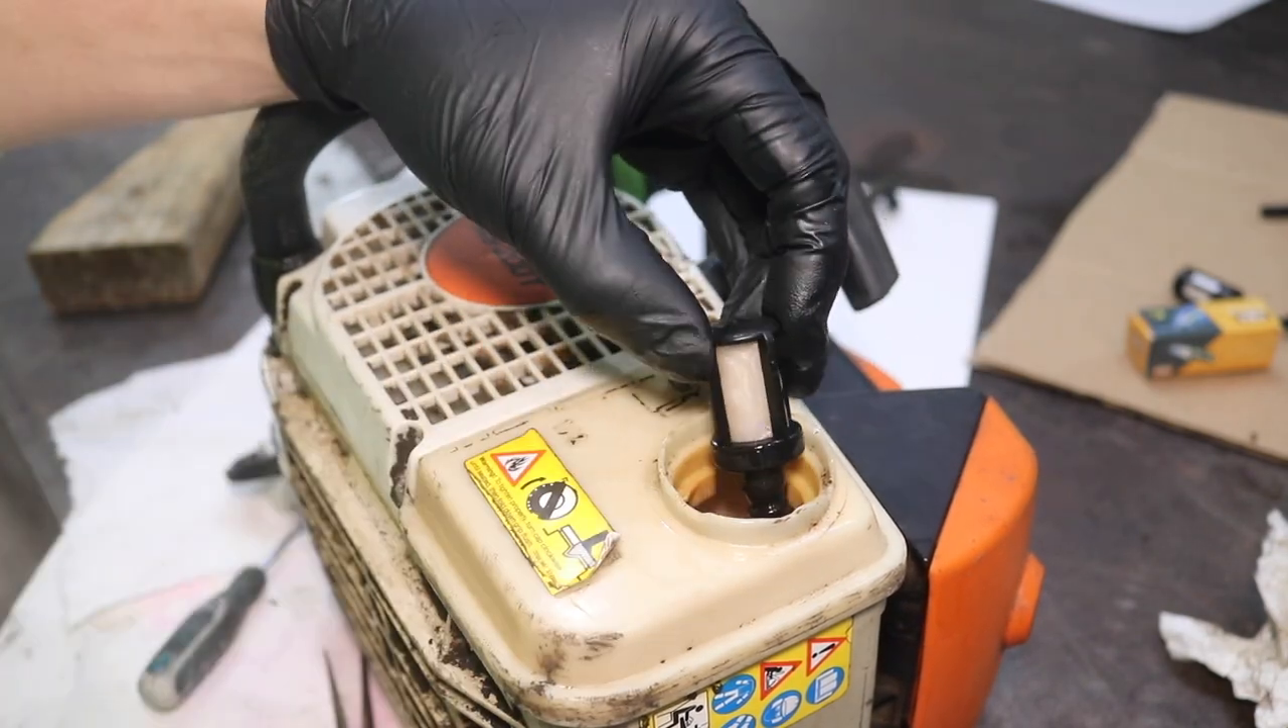After a little bit of fishing, I was able to pull the fuel filter out of the fuel tank.